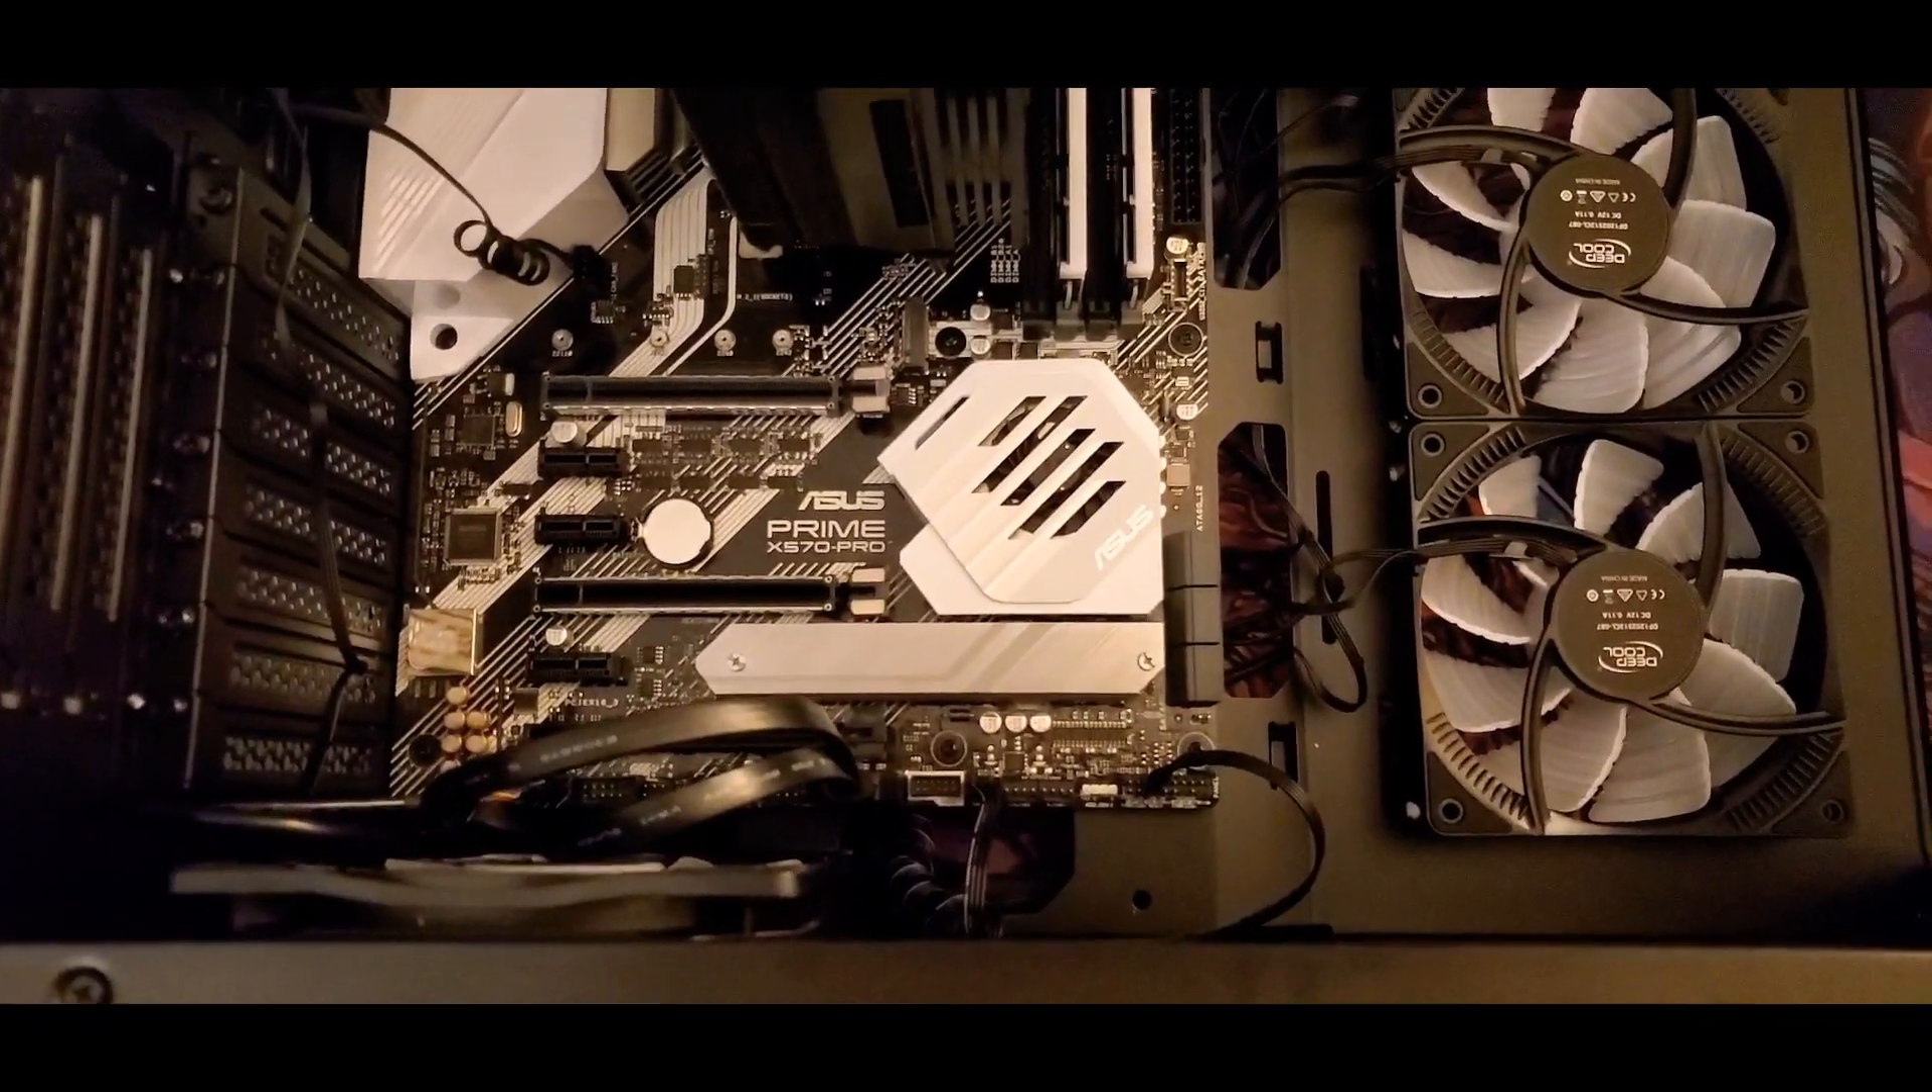So, motherboard is in. I went ahead and plugged in what I could.